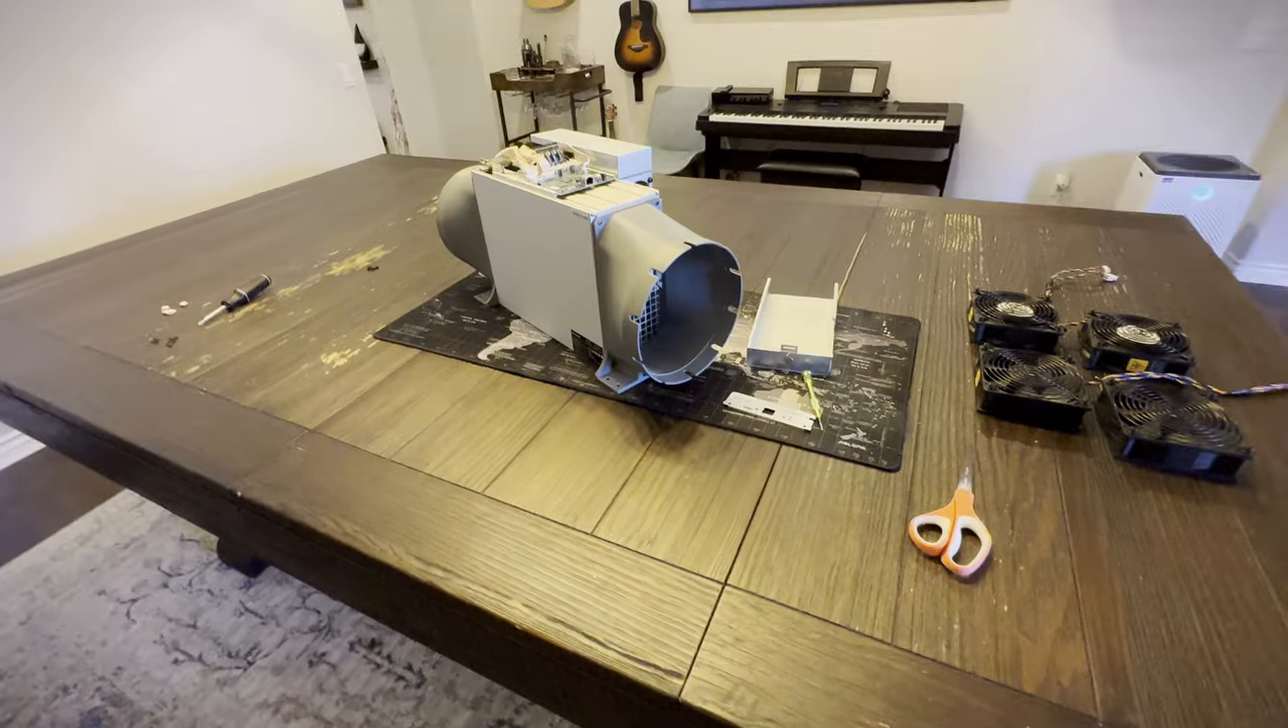All right, here we are almost done. We've got both shrouds connected.